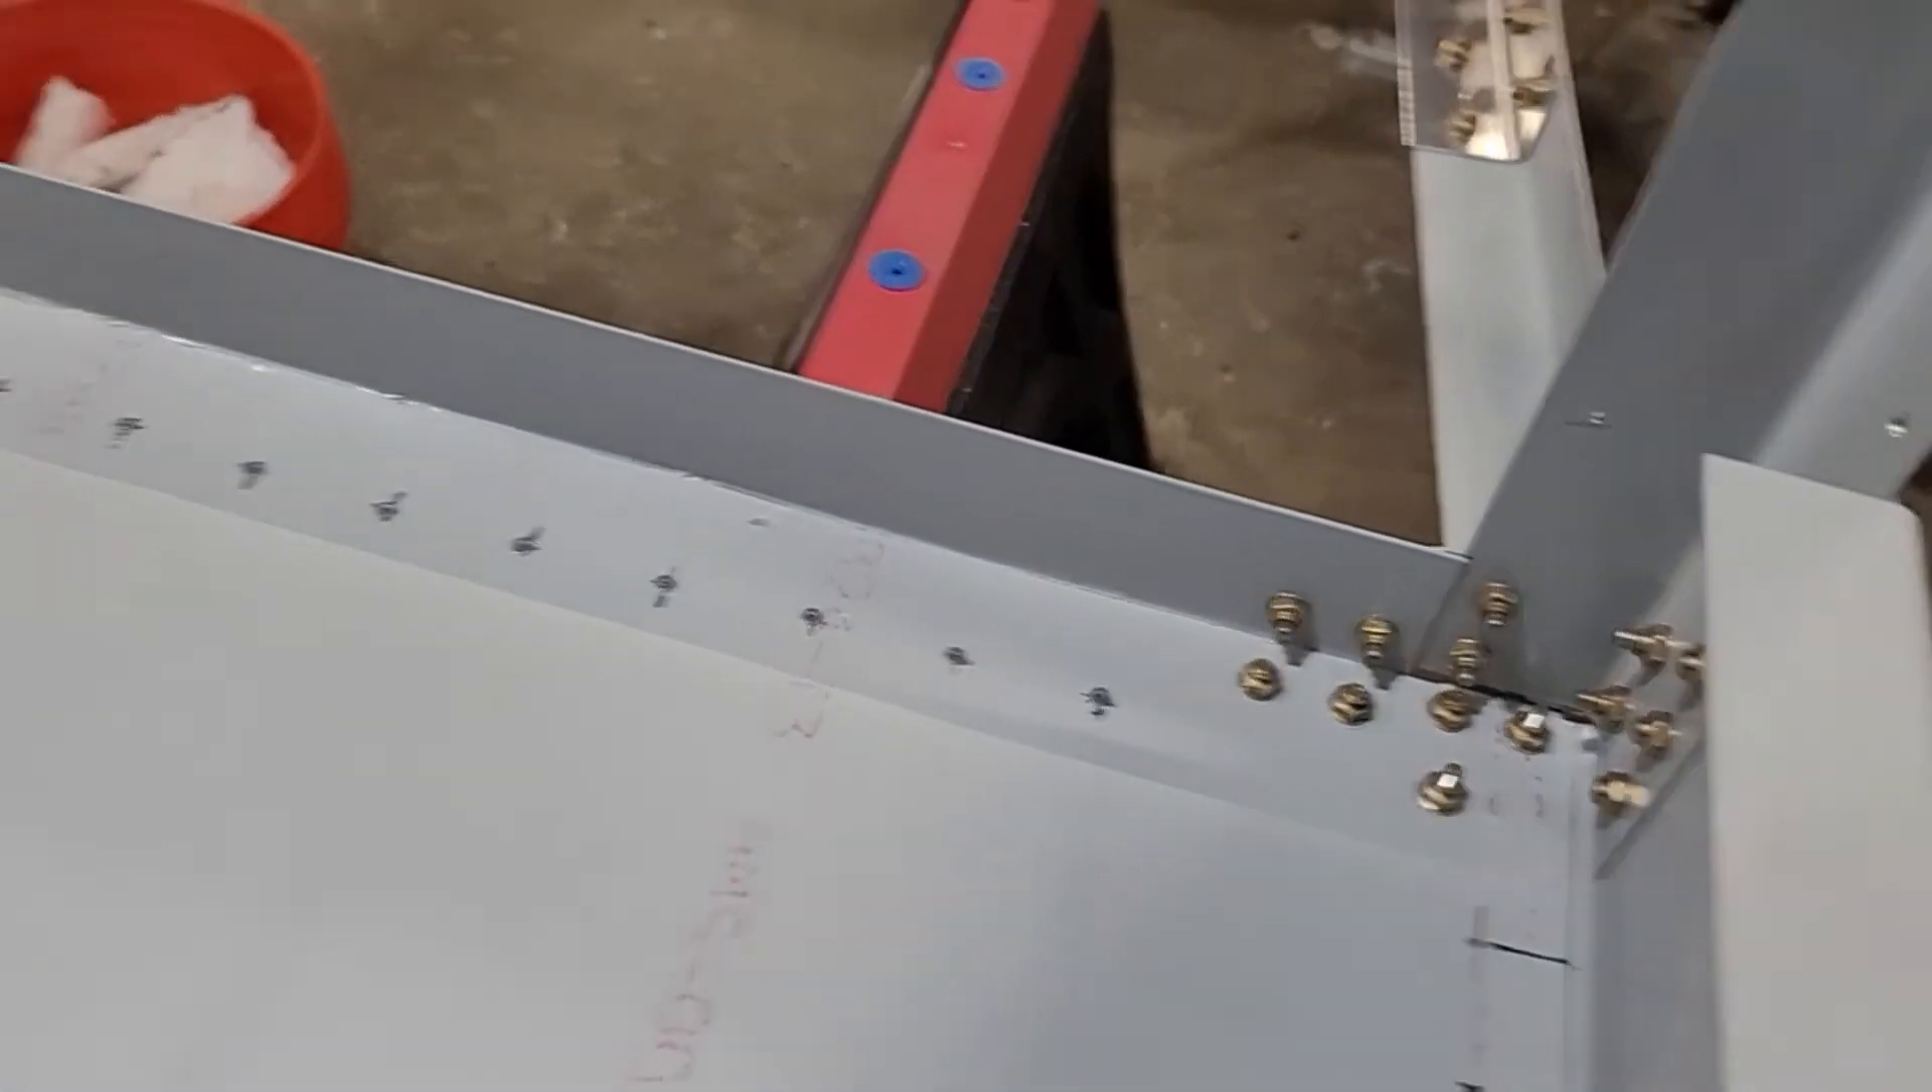All this is uh bolted down now uh all the uh the rear corner is all put back now.